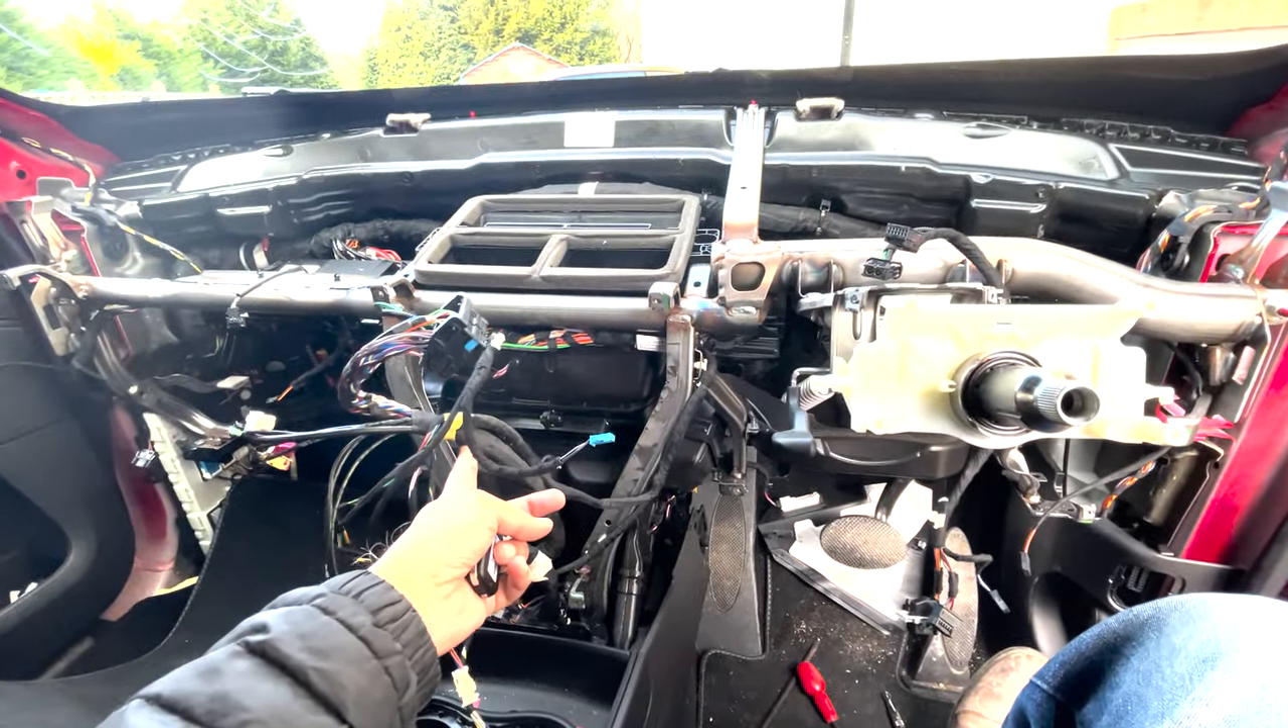This is what we're left with. Dashboard all removed and it doesn't look too complicated to be fair.